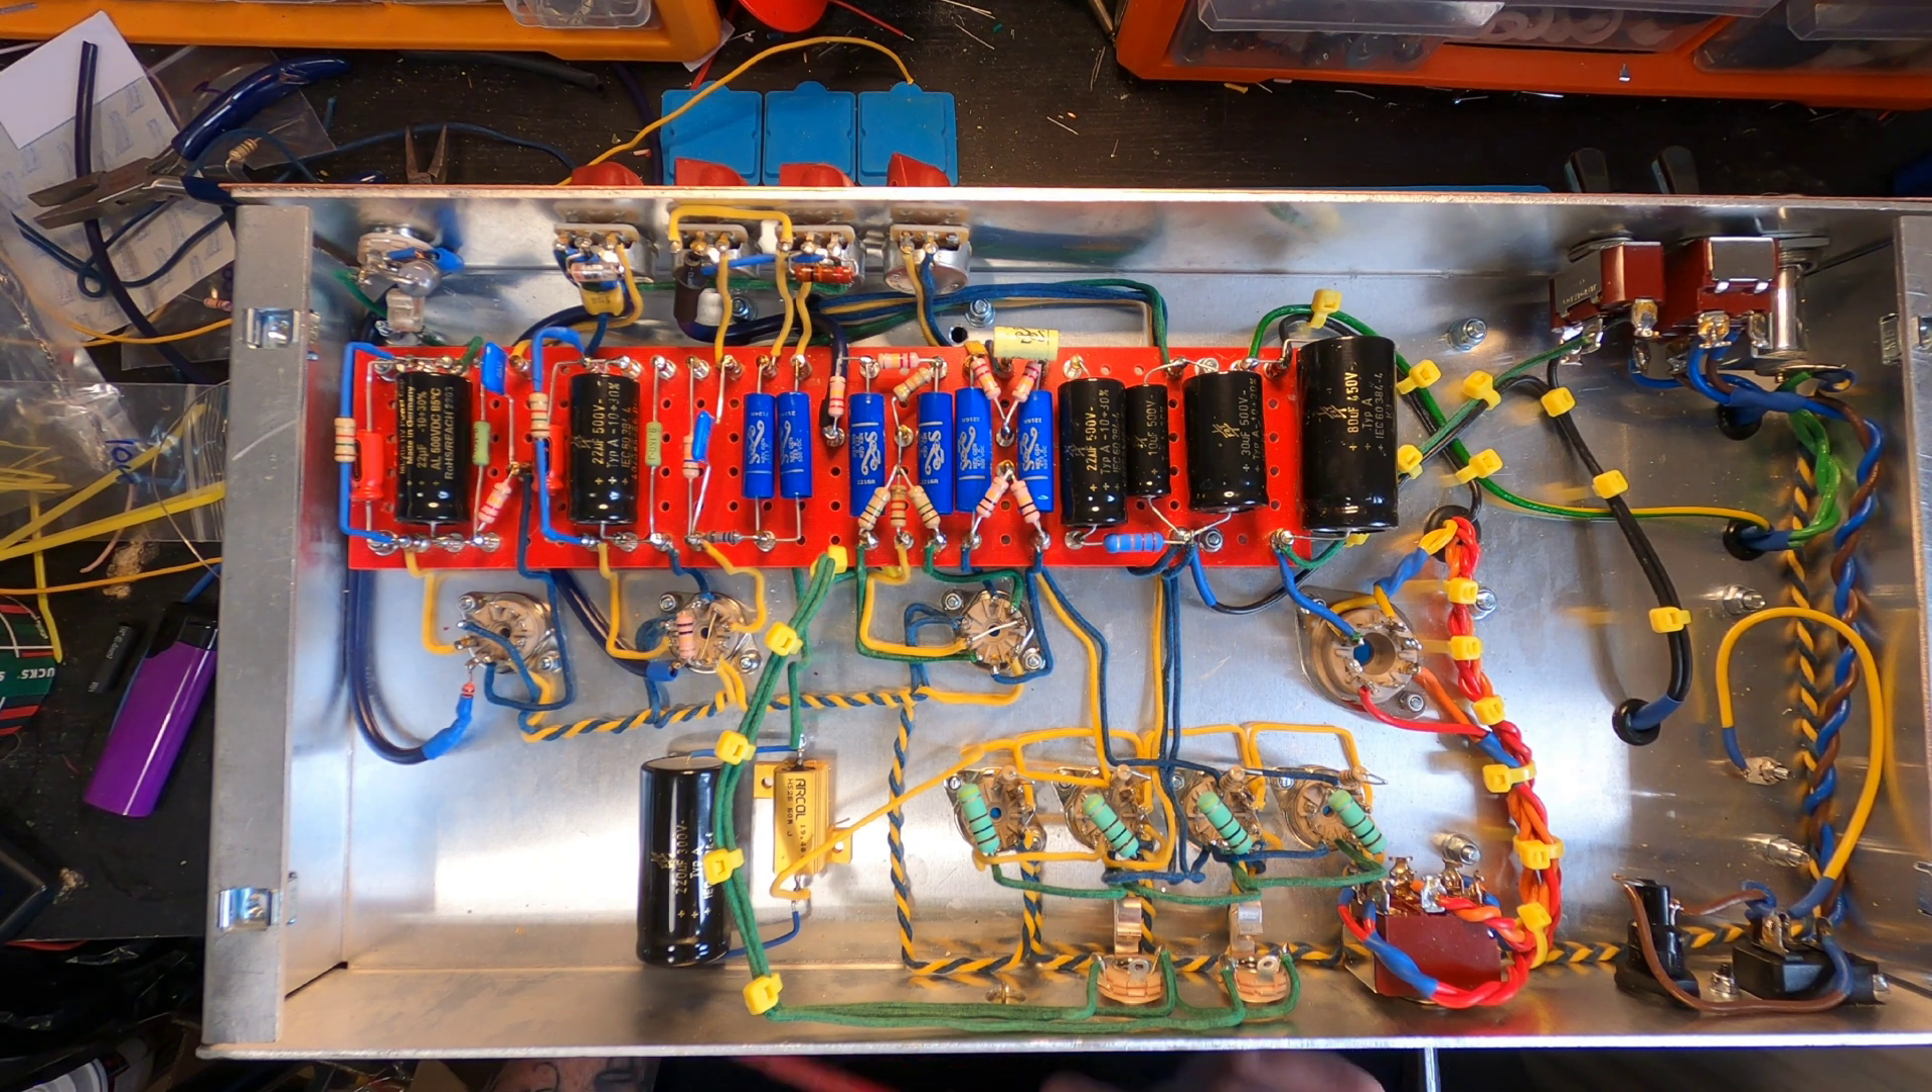Okay so now we have all of our um controls wired up the top here.